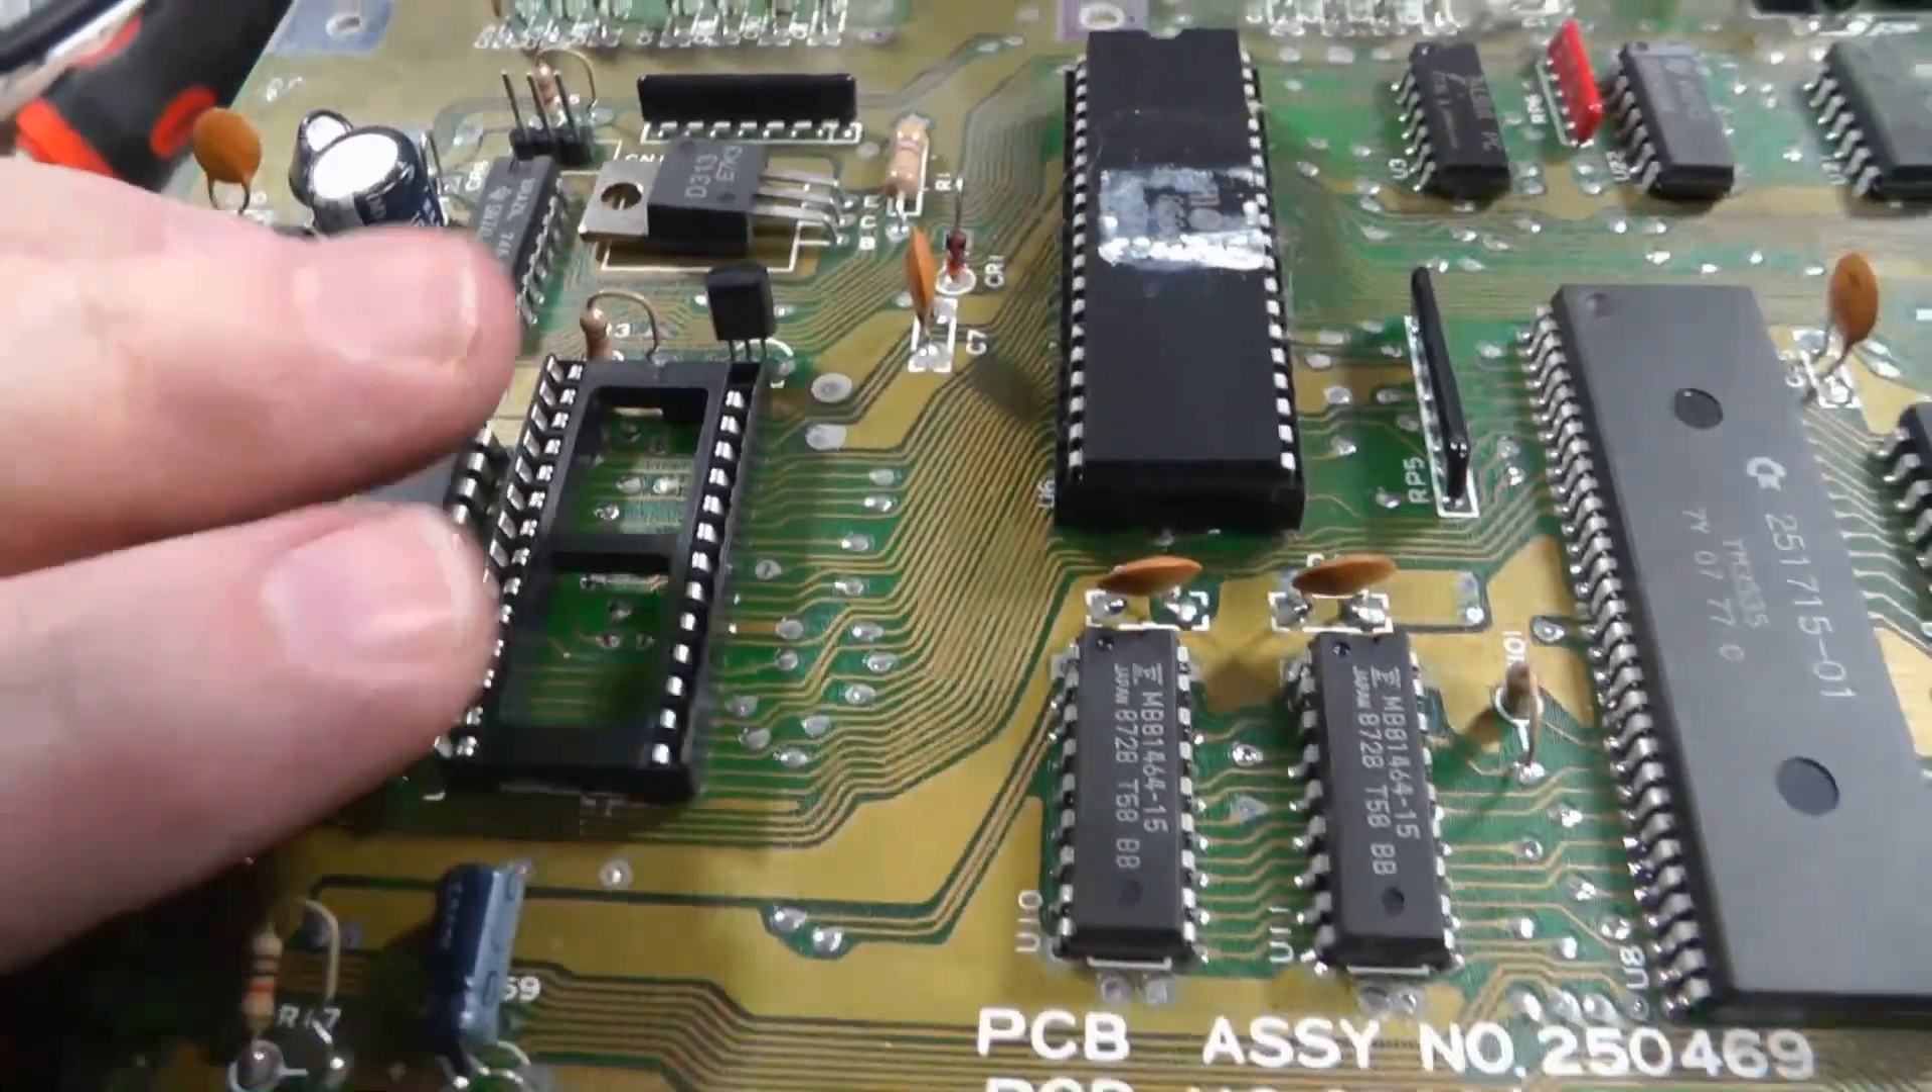So now I've test fitted the socket and we're going to flip it over and solder in all these pins.